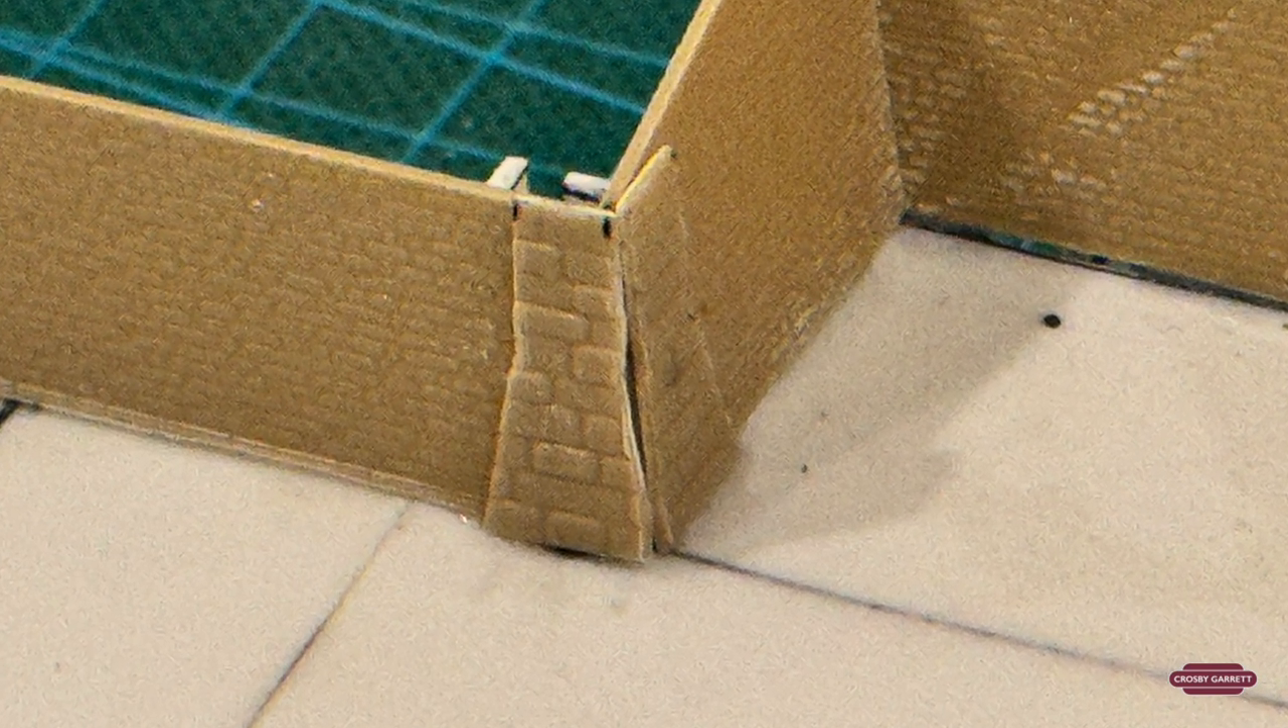I don't know if you can see this gap here between the two pieces of plastic there.